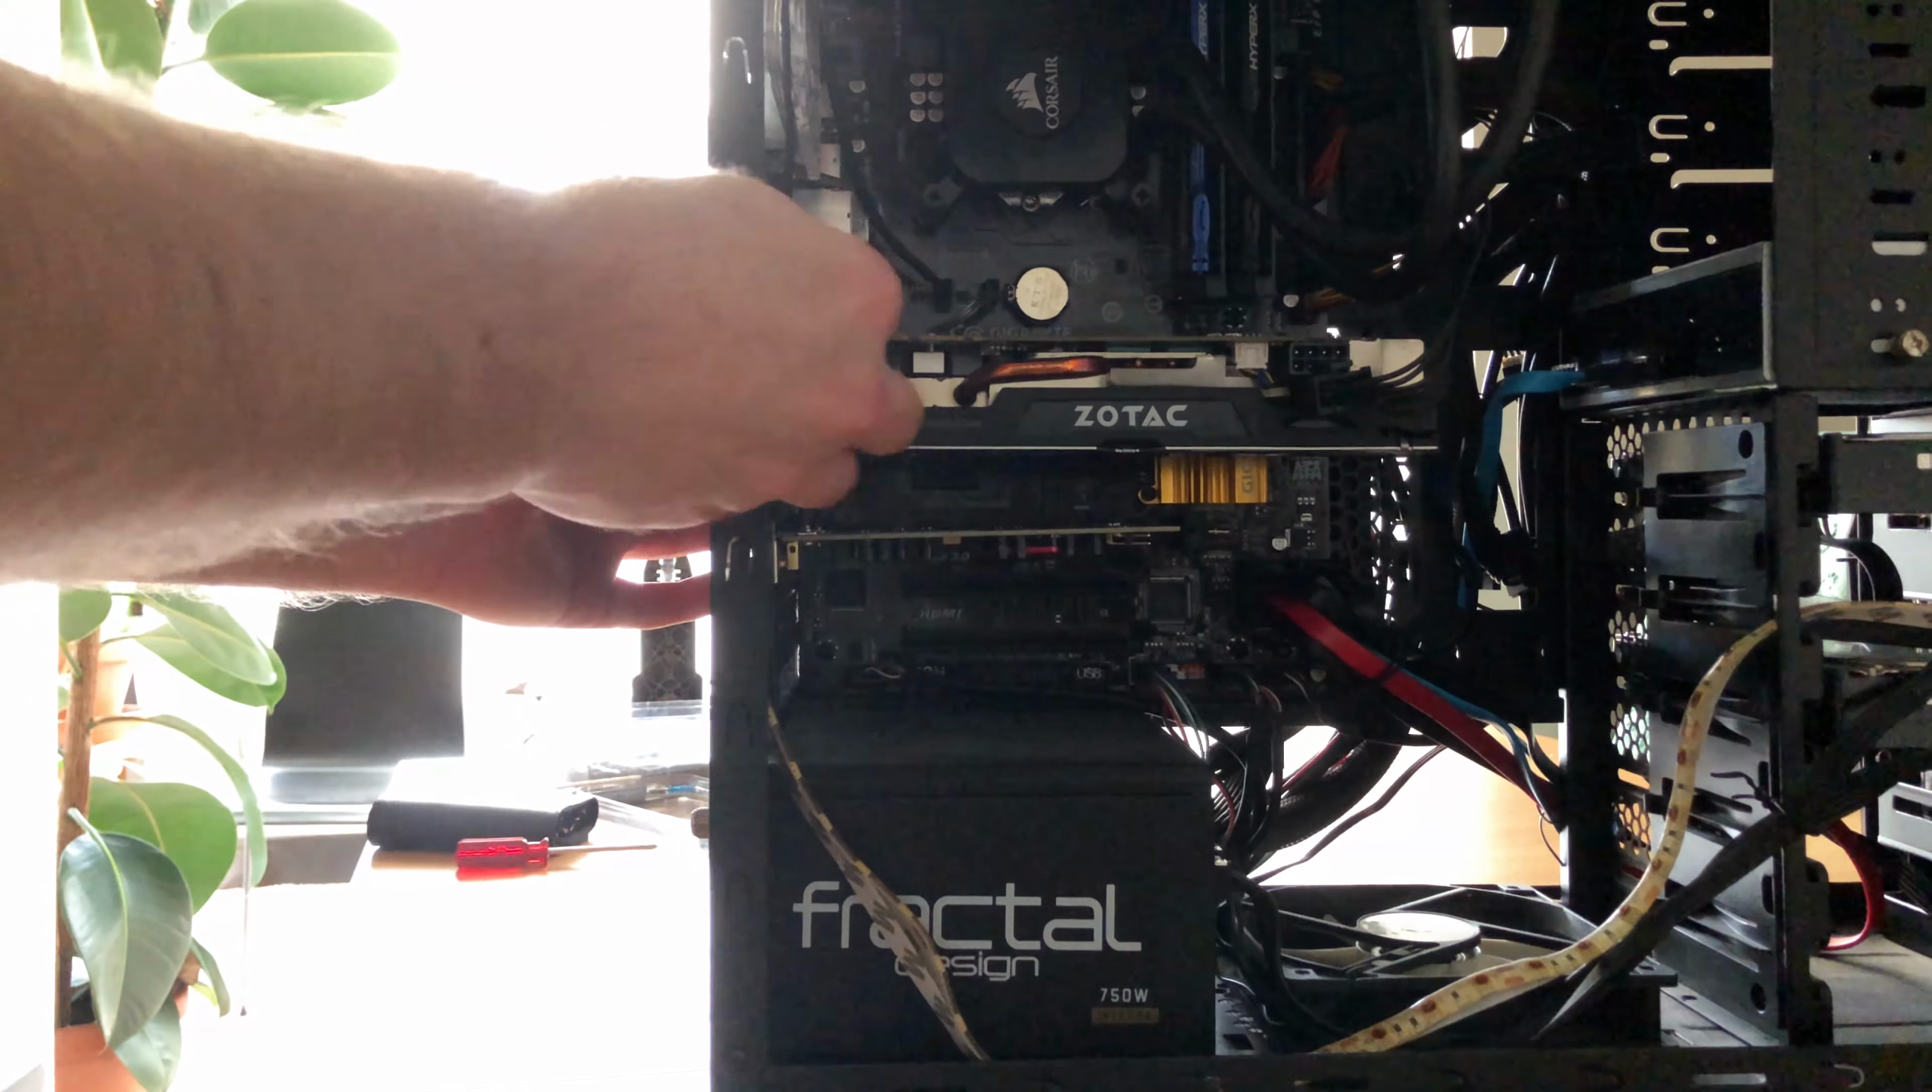So what I've done here I've just taken off the sides of my computer.